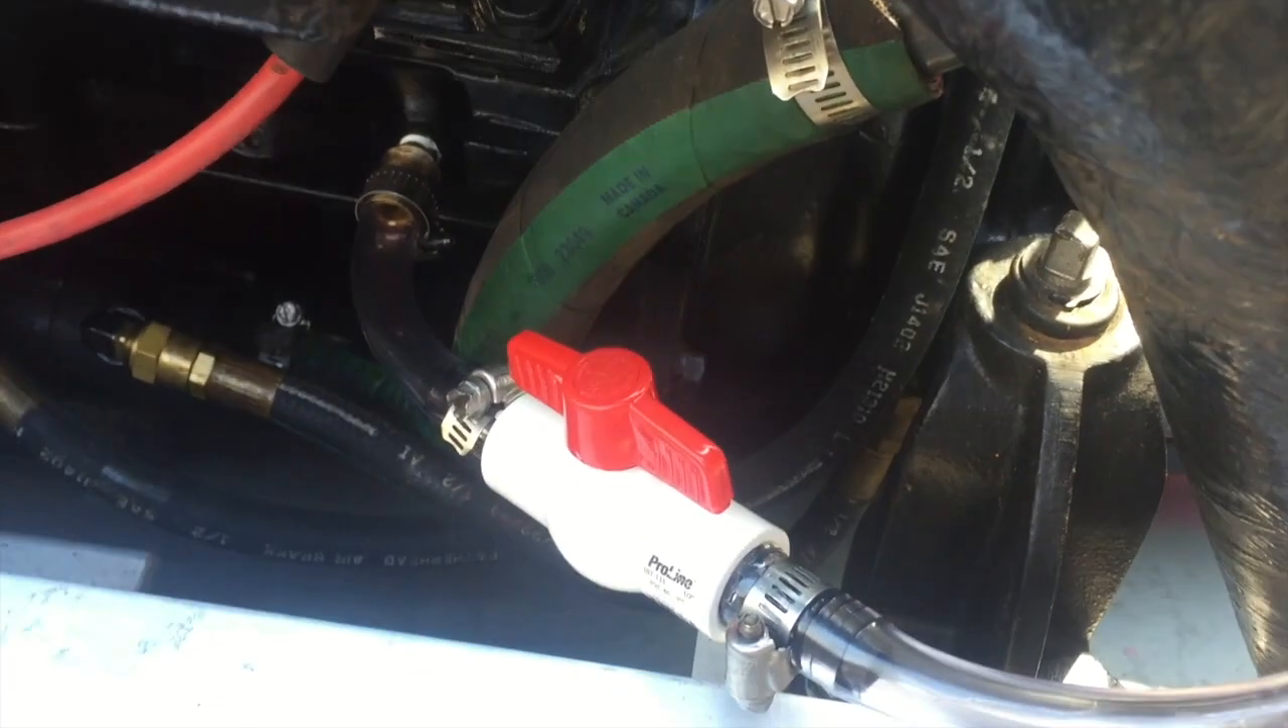Now that I have the clamps on and the hose connected it's time to connect the hose to the cold water.